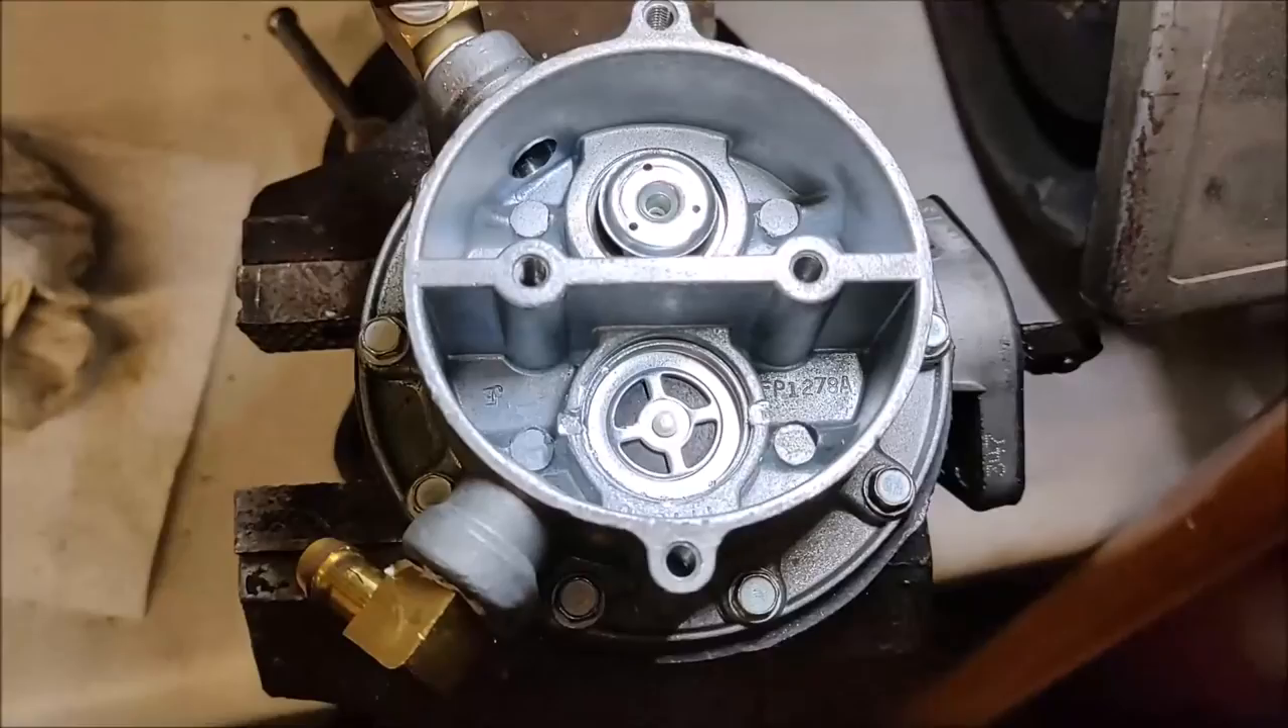We now have the bowl screwed down all the way all the screws are in place.